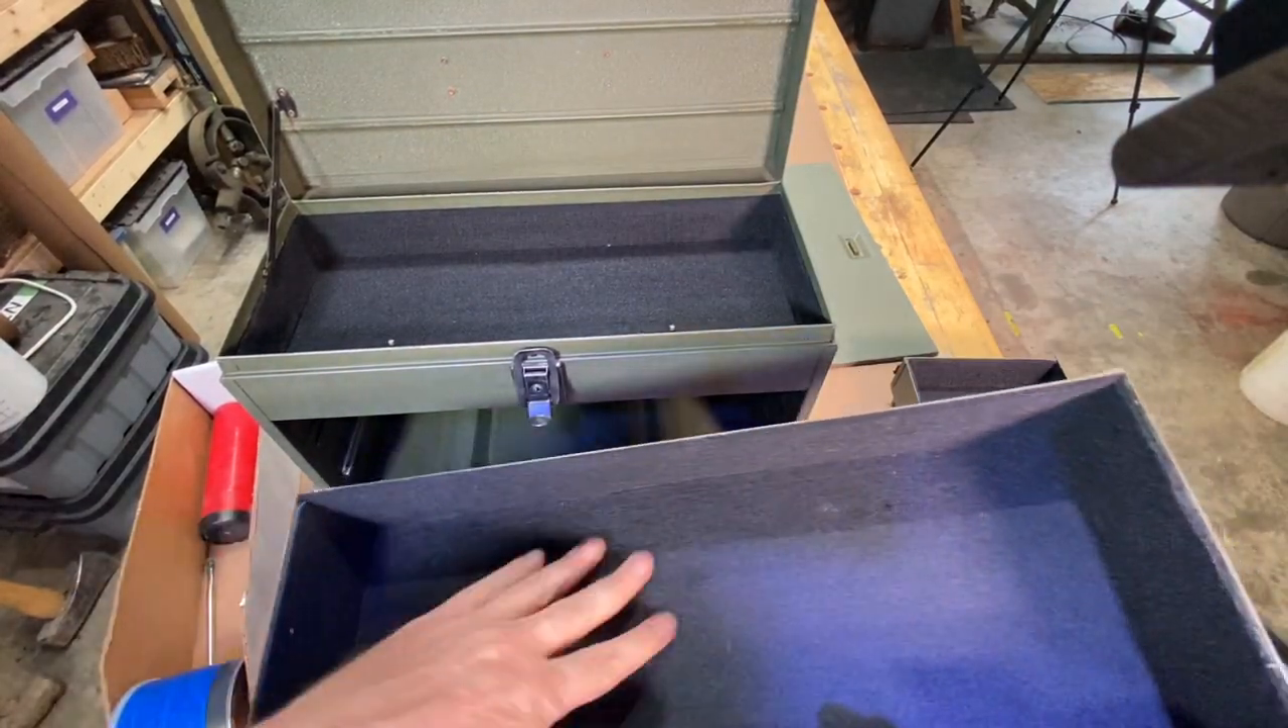Right I got all the felt in these drawers and it all came out just really nice.